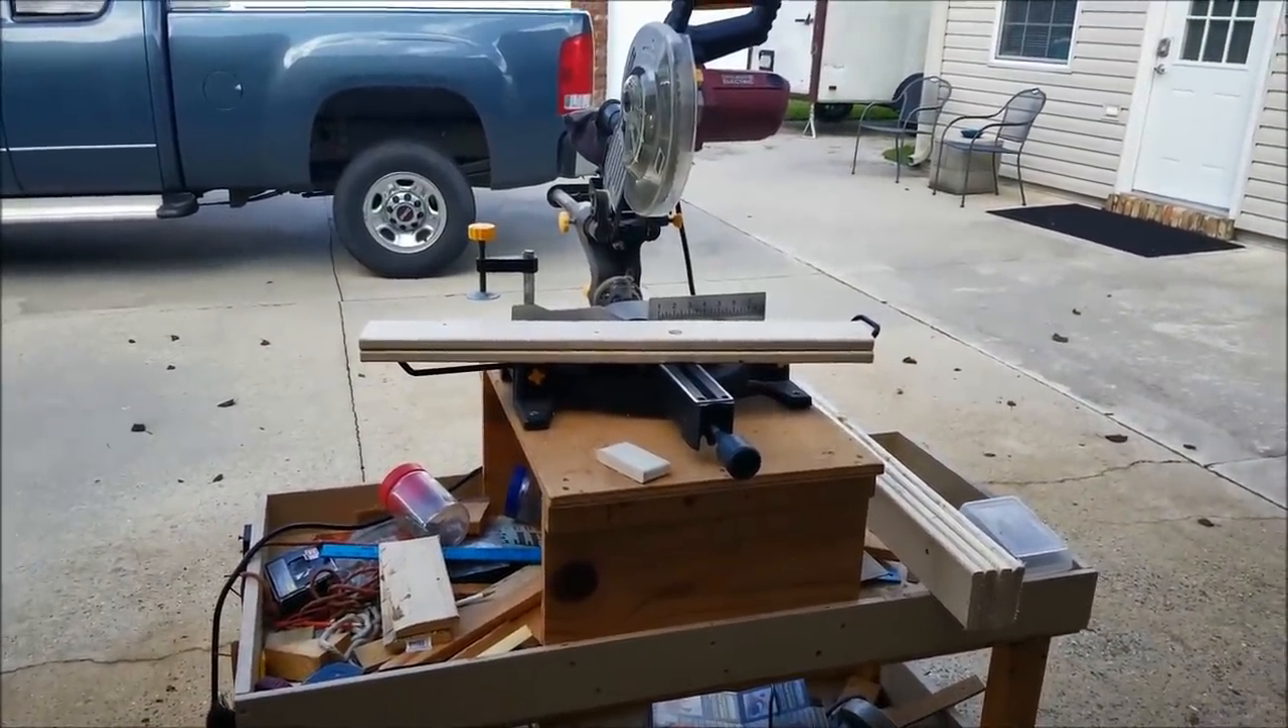Saw is mounted up, it rolls in and out, and it sits in the garage over there.